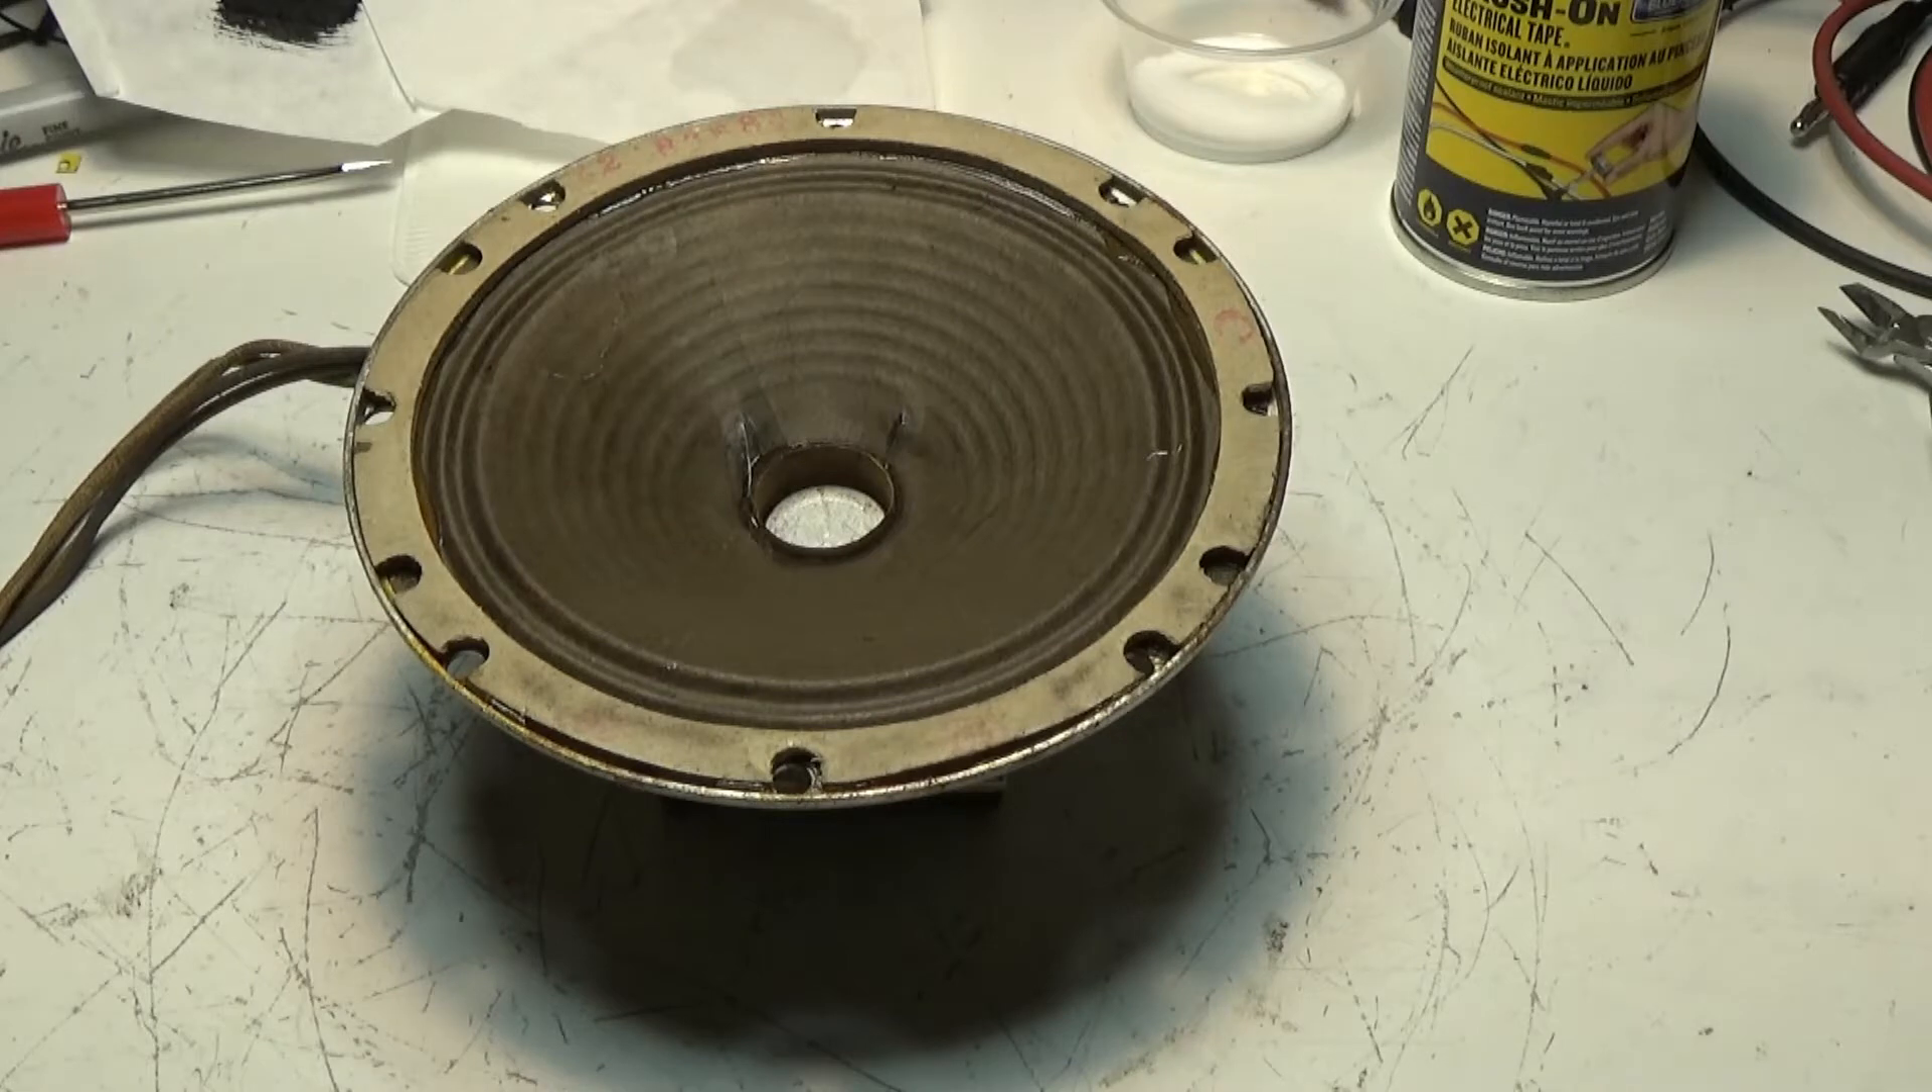Well, I pulled the speaker out of the radio cabinet for the Indian Head Radio.